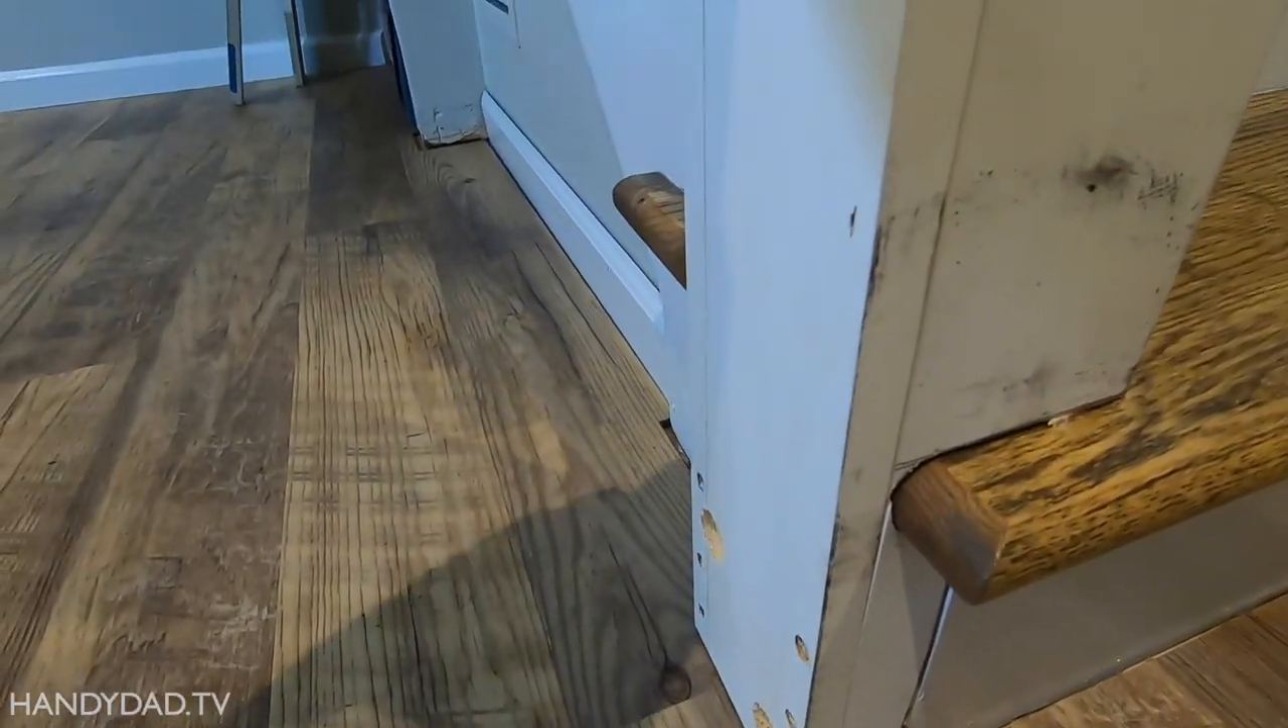So this post is actually notched around the stair tread.